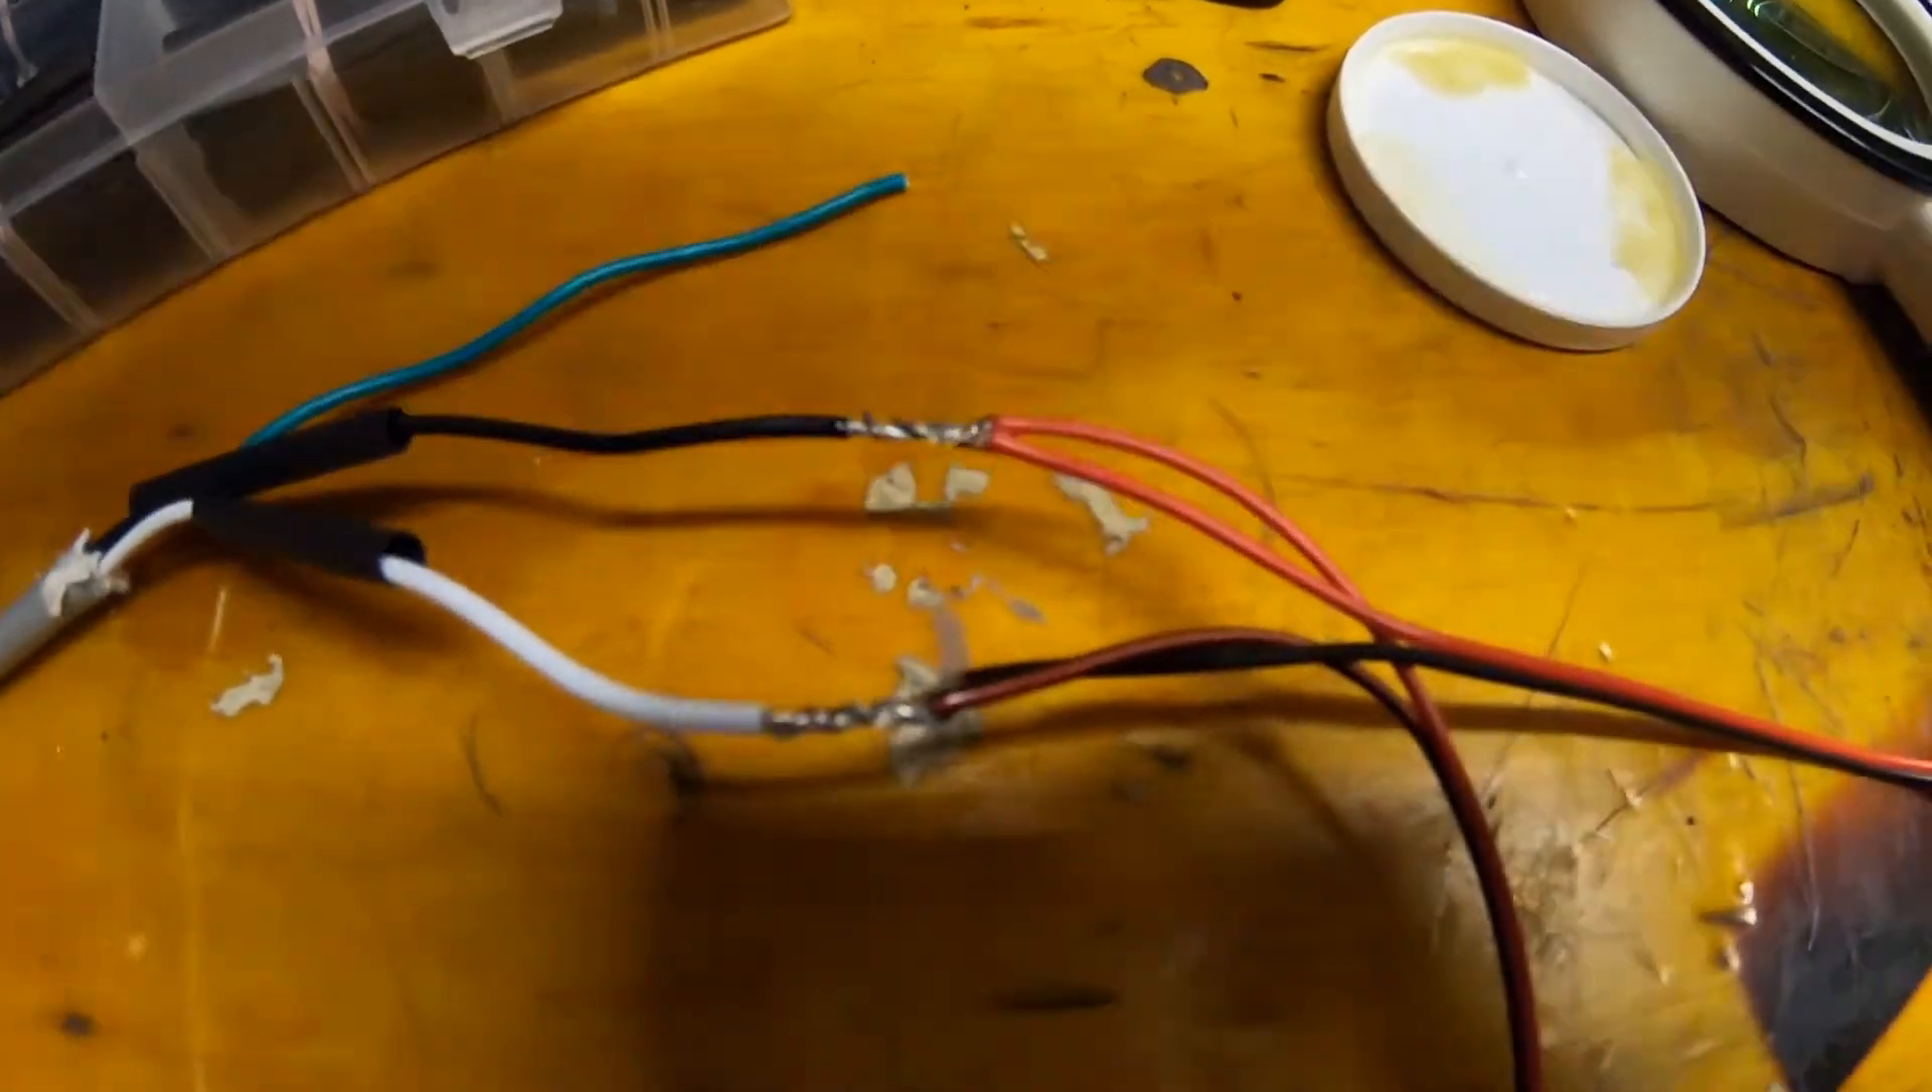Okay those solder joints are done.